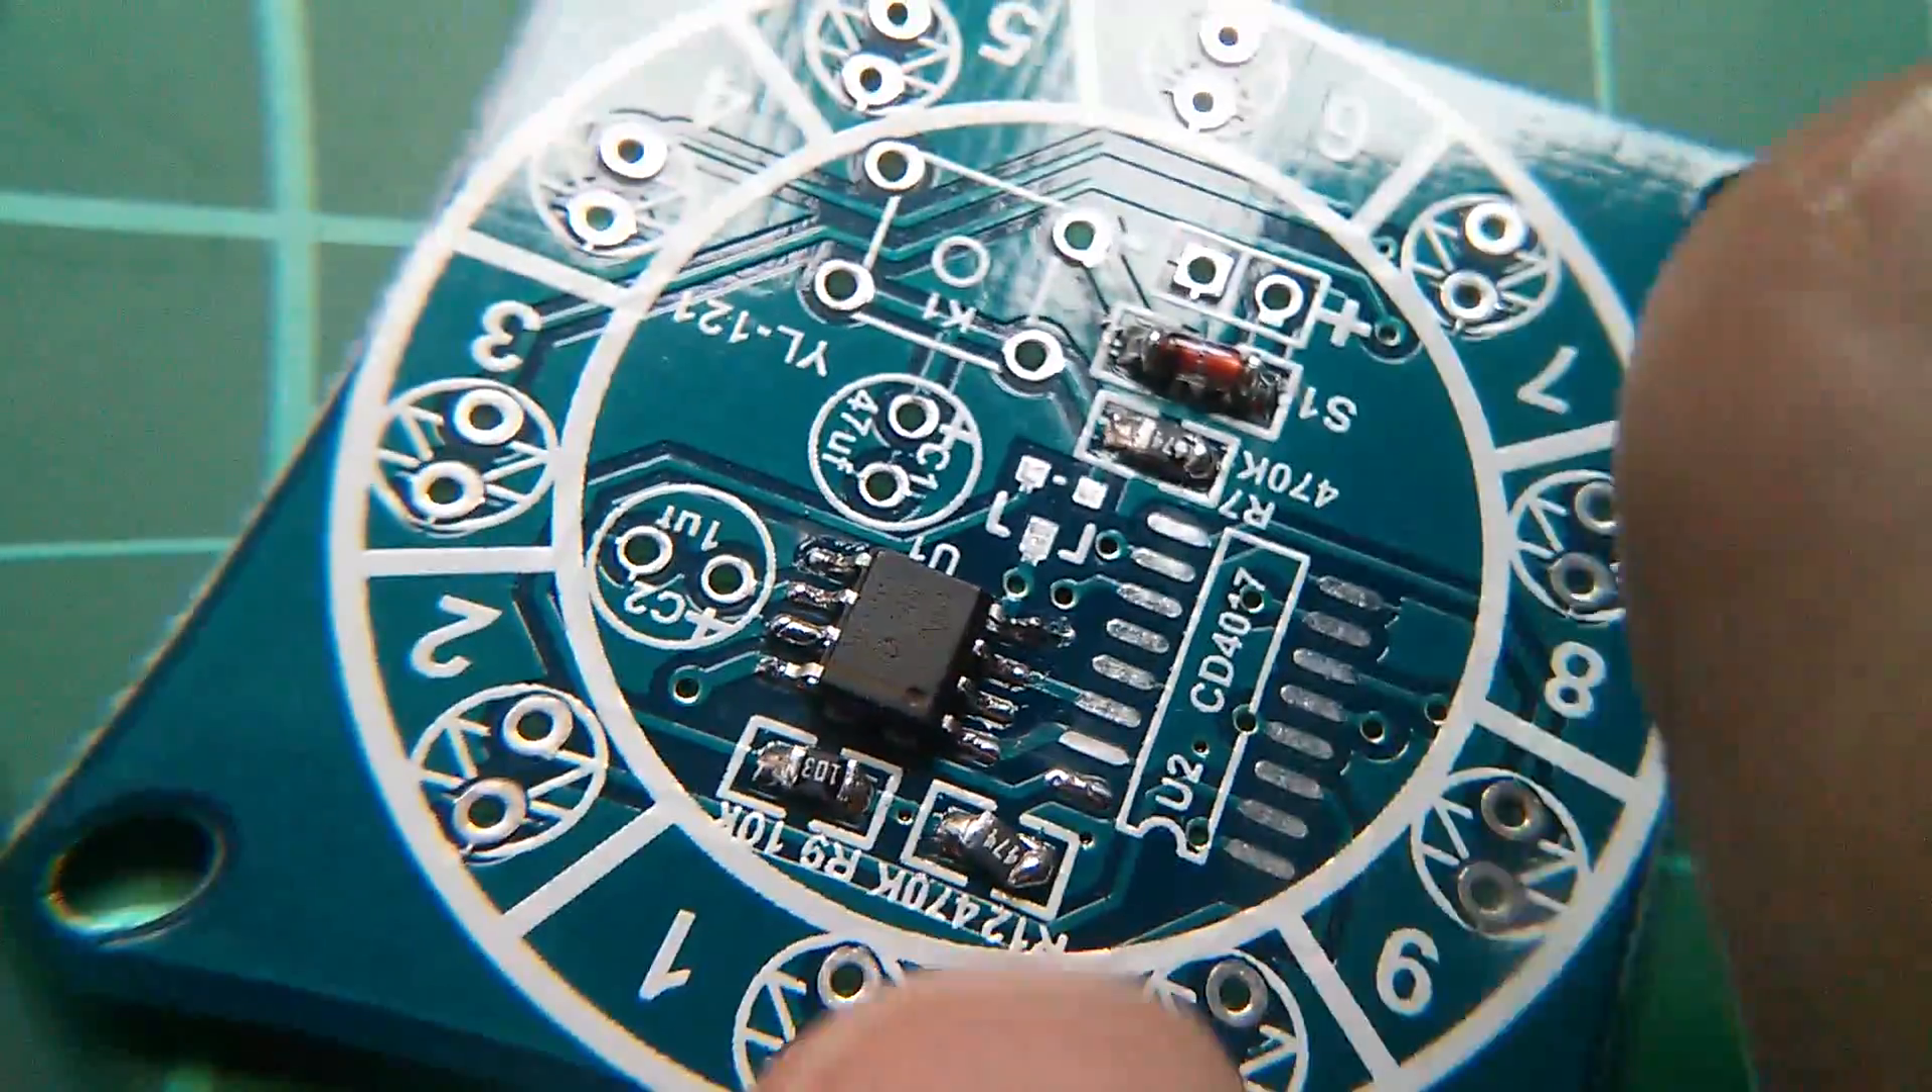But all eight legs are soldered on. And there aren't any sort of solder bridges running between legs.